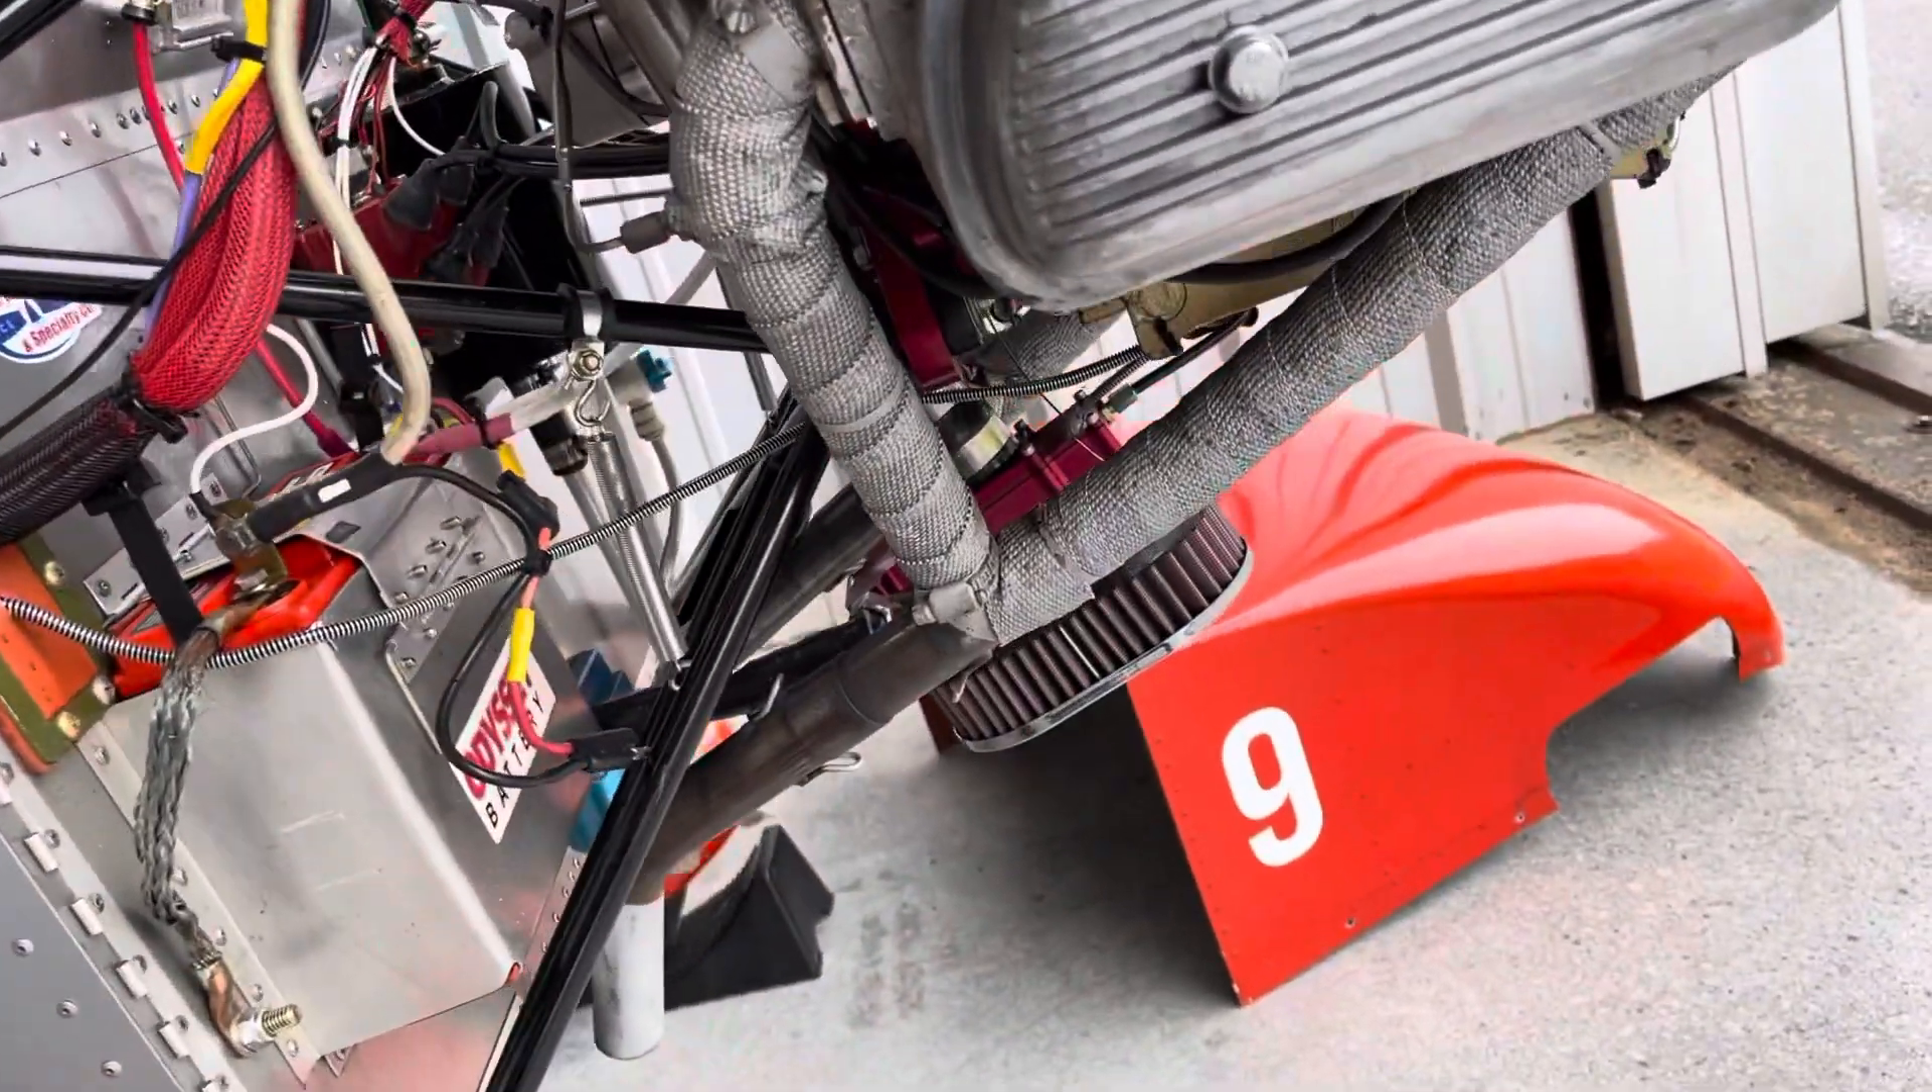All right, so we've got the cowling off here and it's a nice rainy day, so the perfect day to probably deal with some of the issues that we've talked about previously.